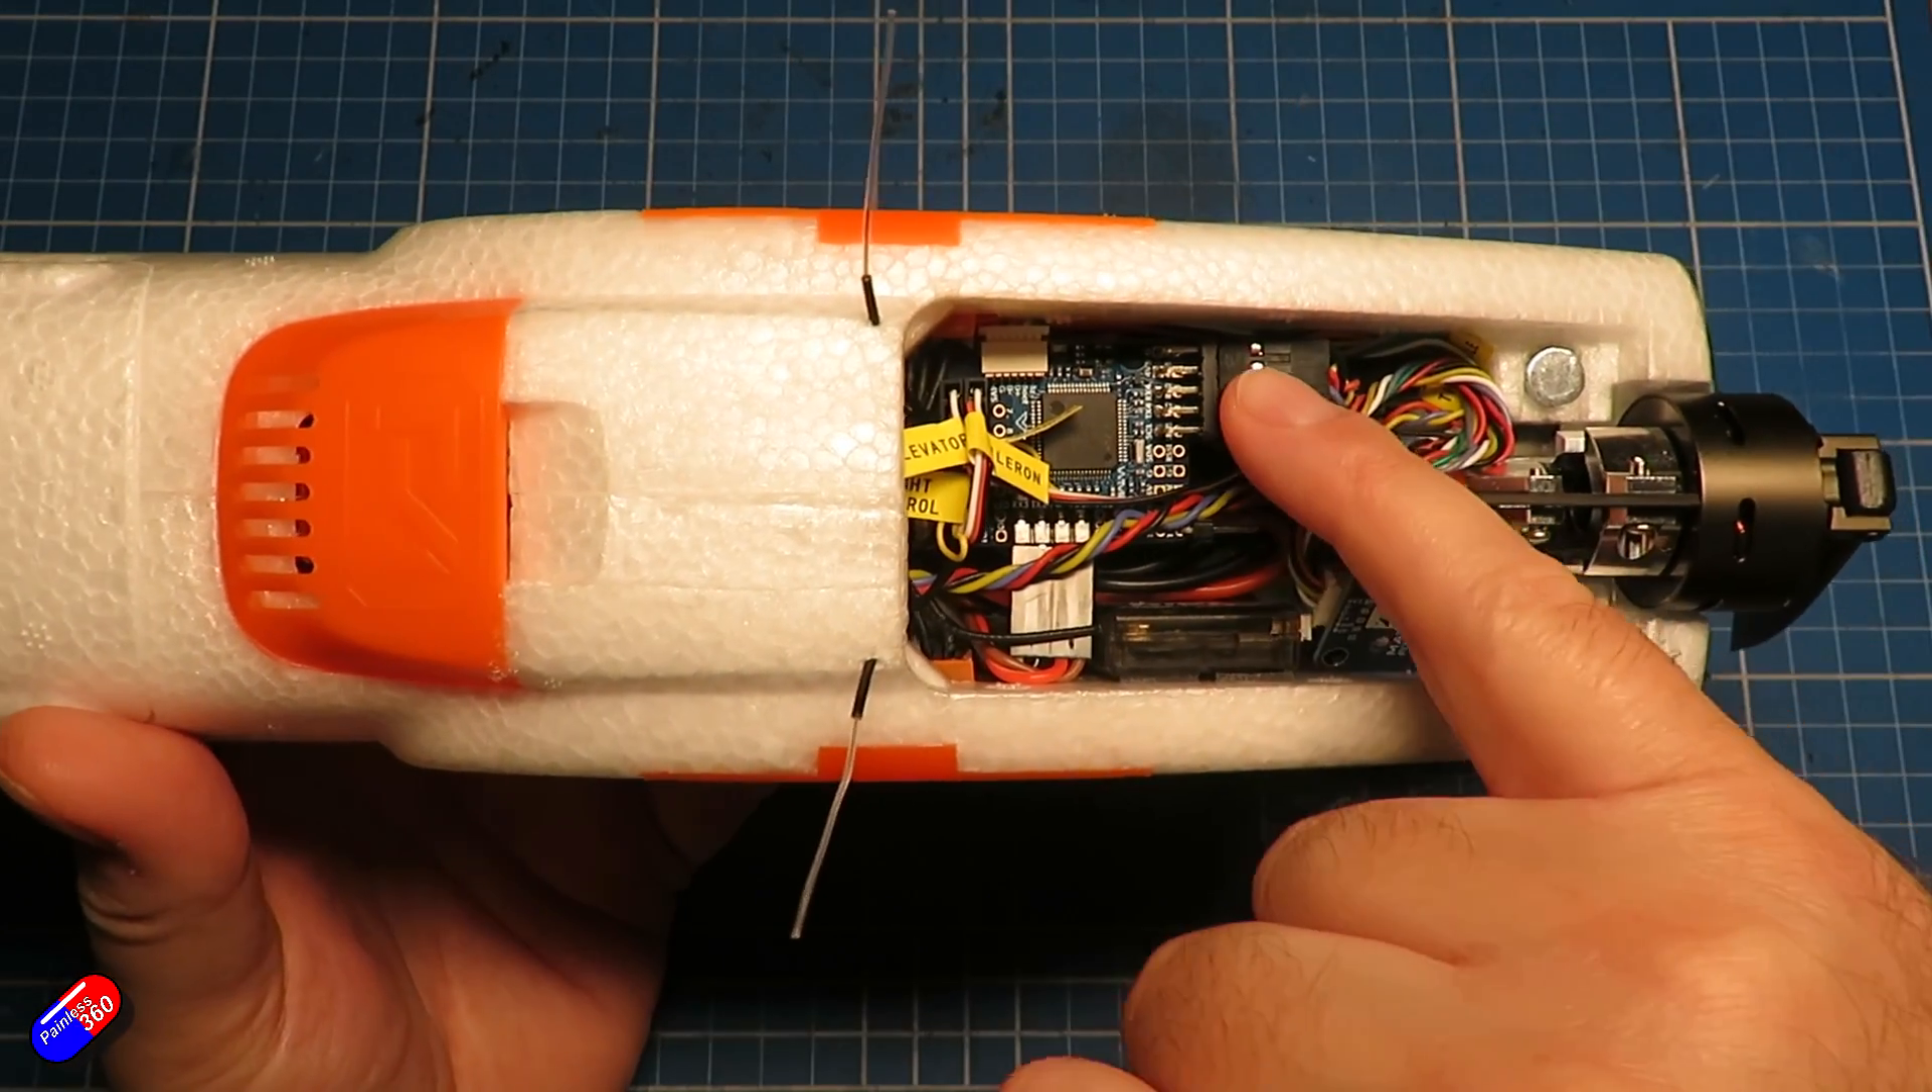There's only just enough room in here for all of the electronics. It is a very tight fit.